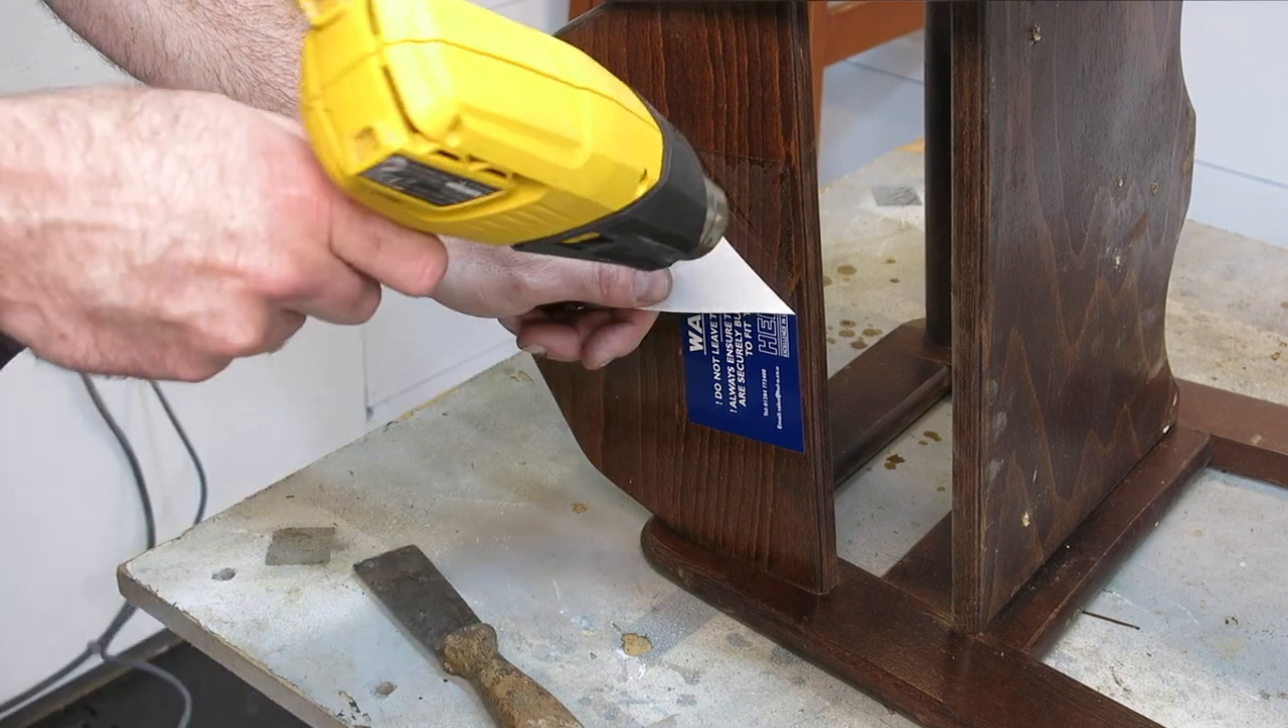I need to remove this warning sign as part of the final design.